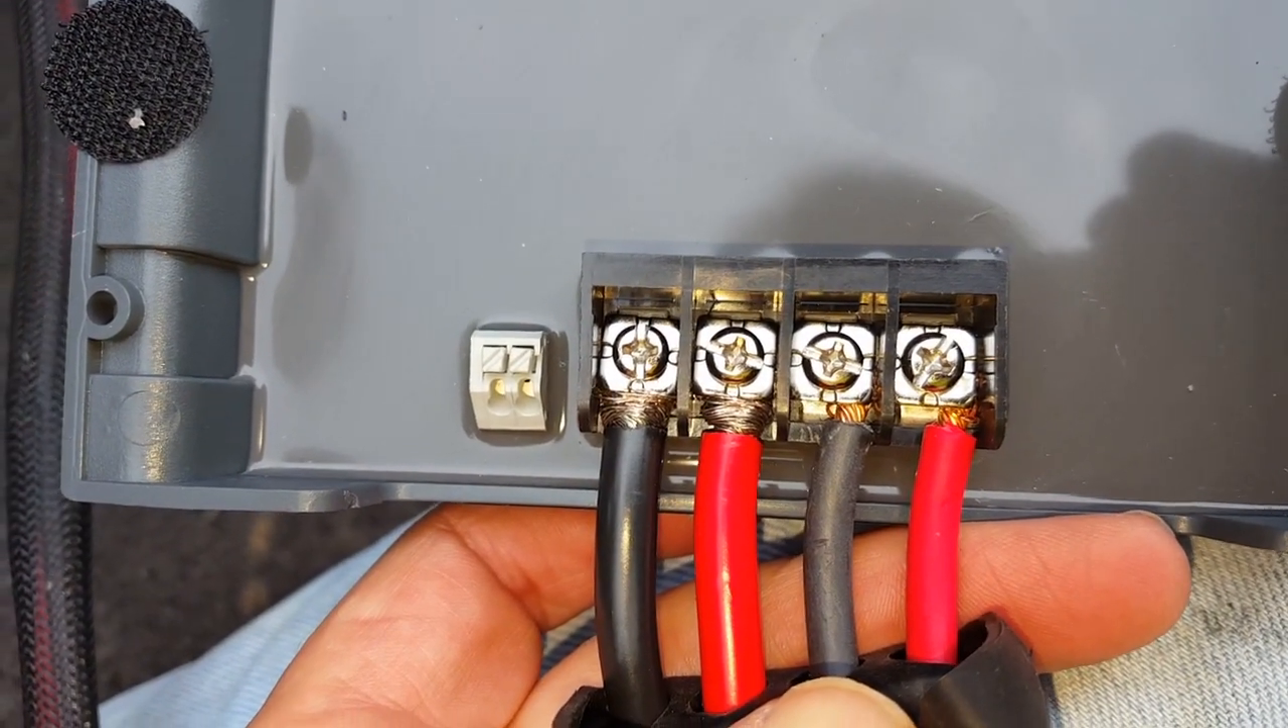Okay, I have the four wires attached.